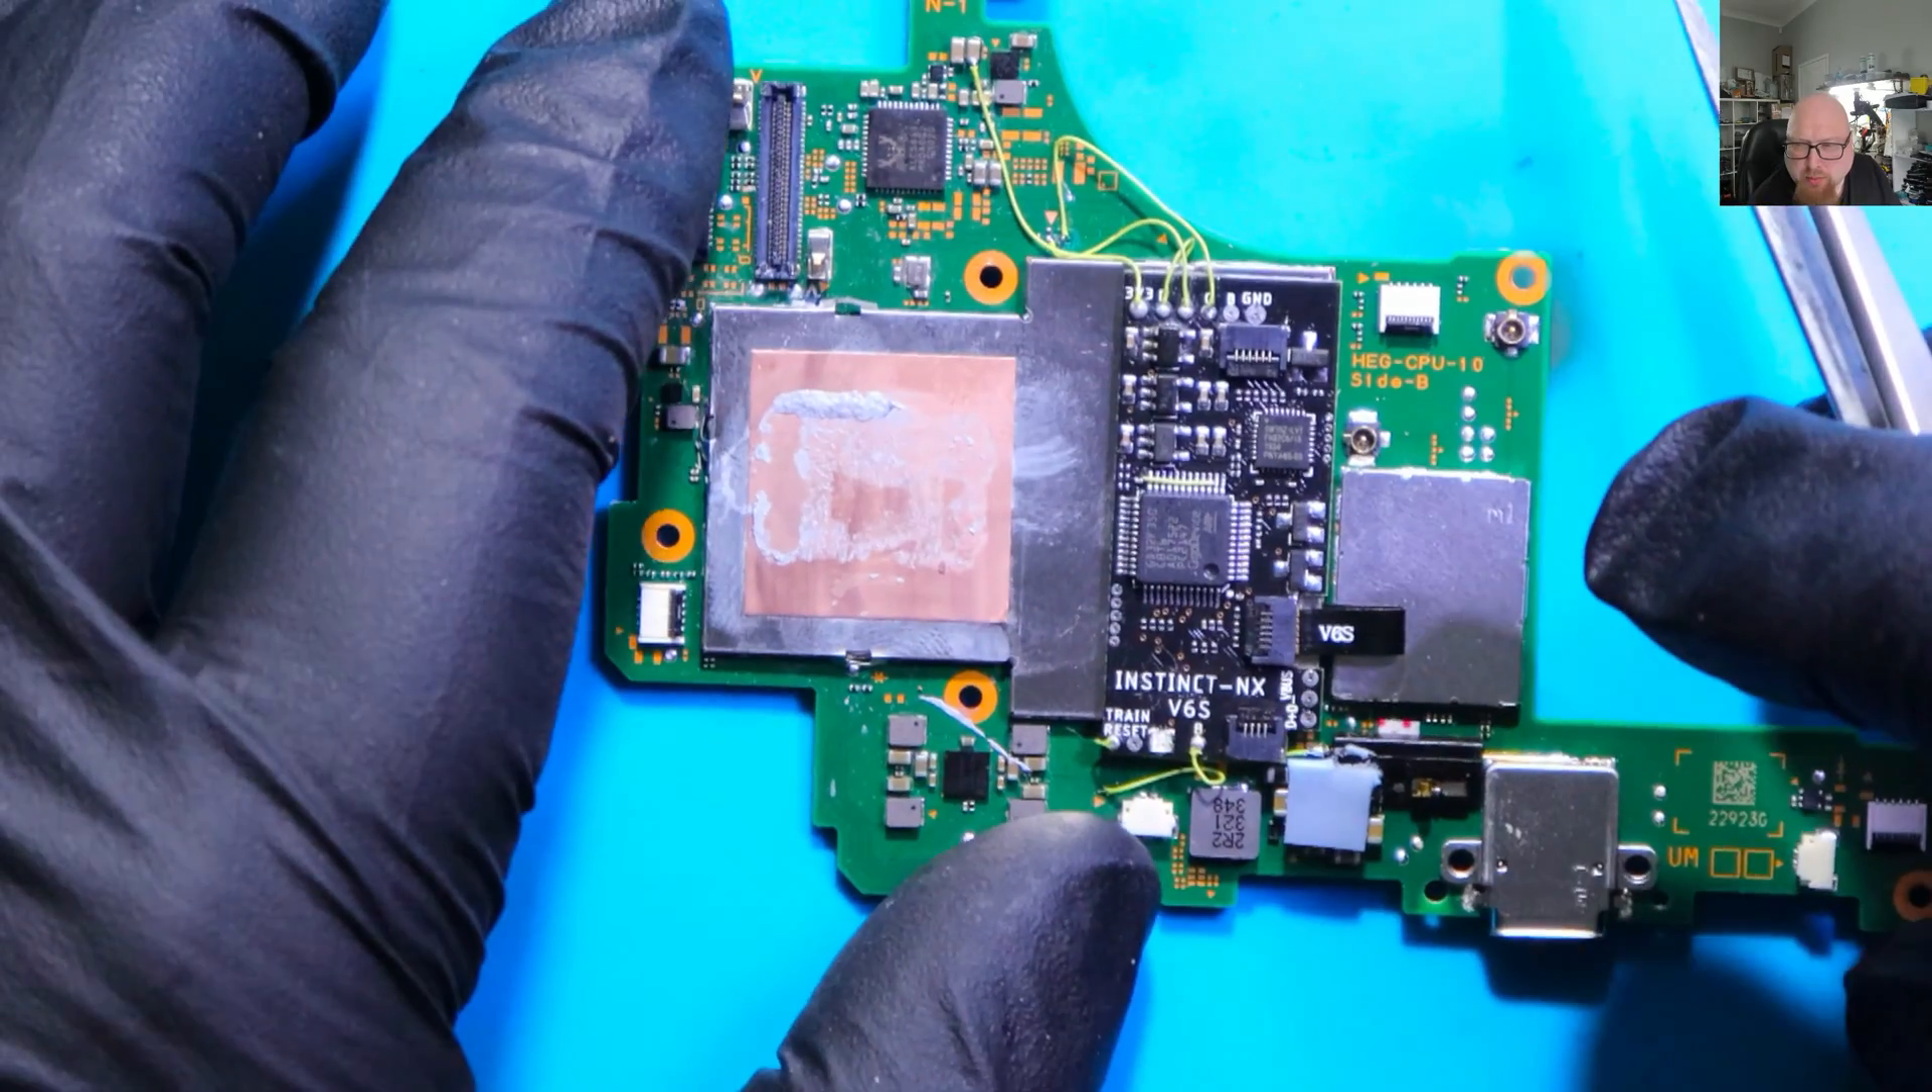Okay. So we have the motherboard out.